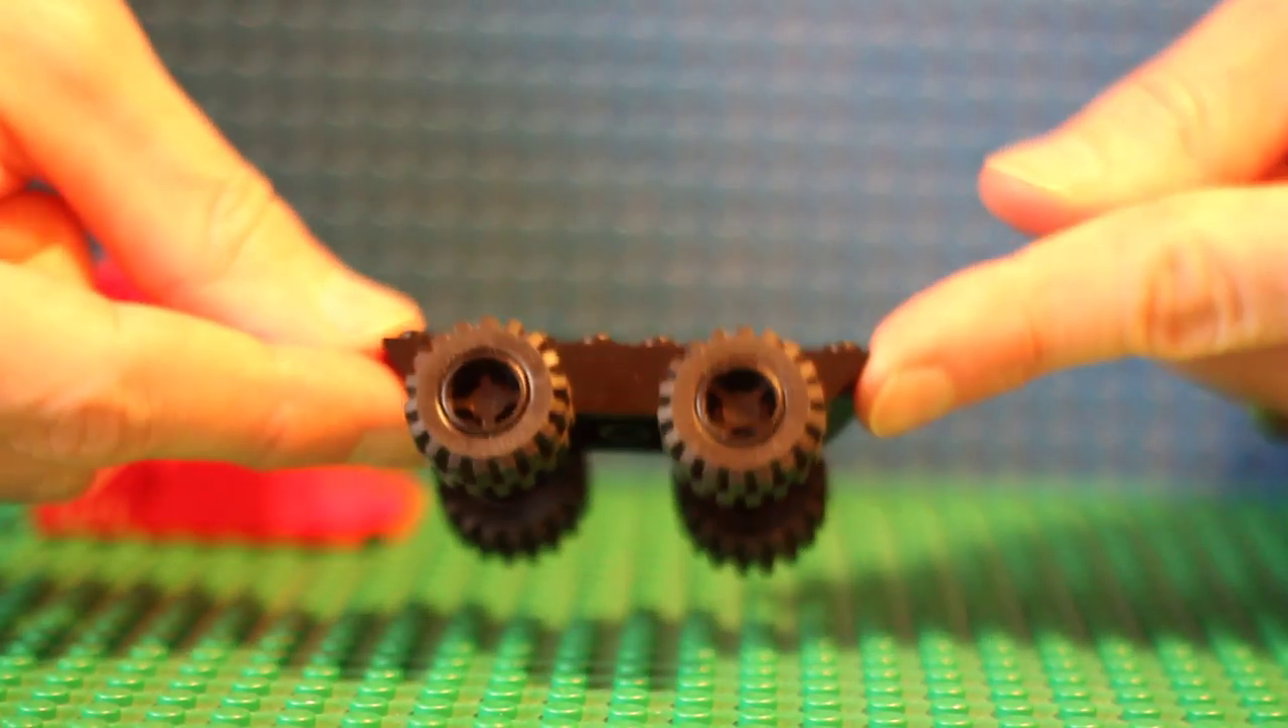The wheels are not one piece. I already attached the wheels.